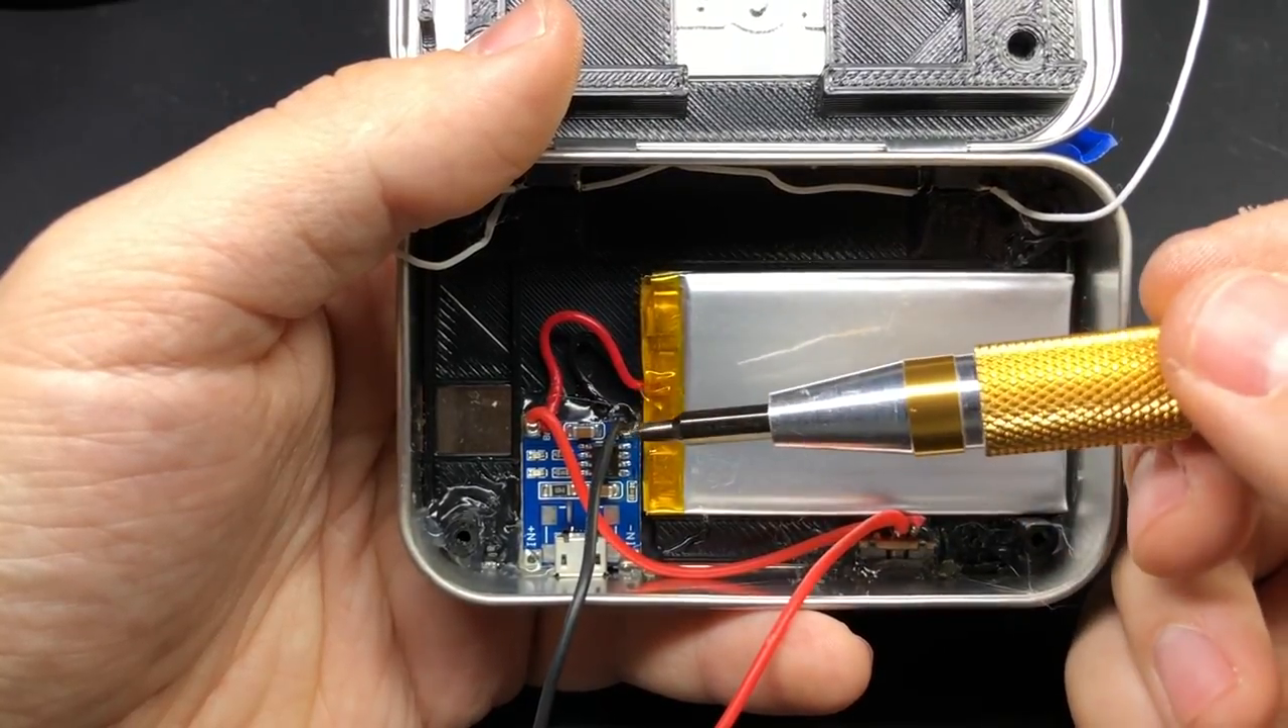Alright, so I've got my power stuff all wired up and mounted inside the tin.